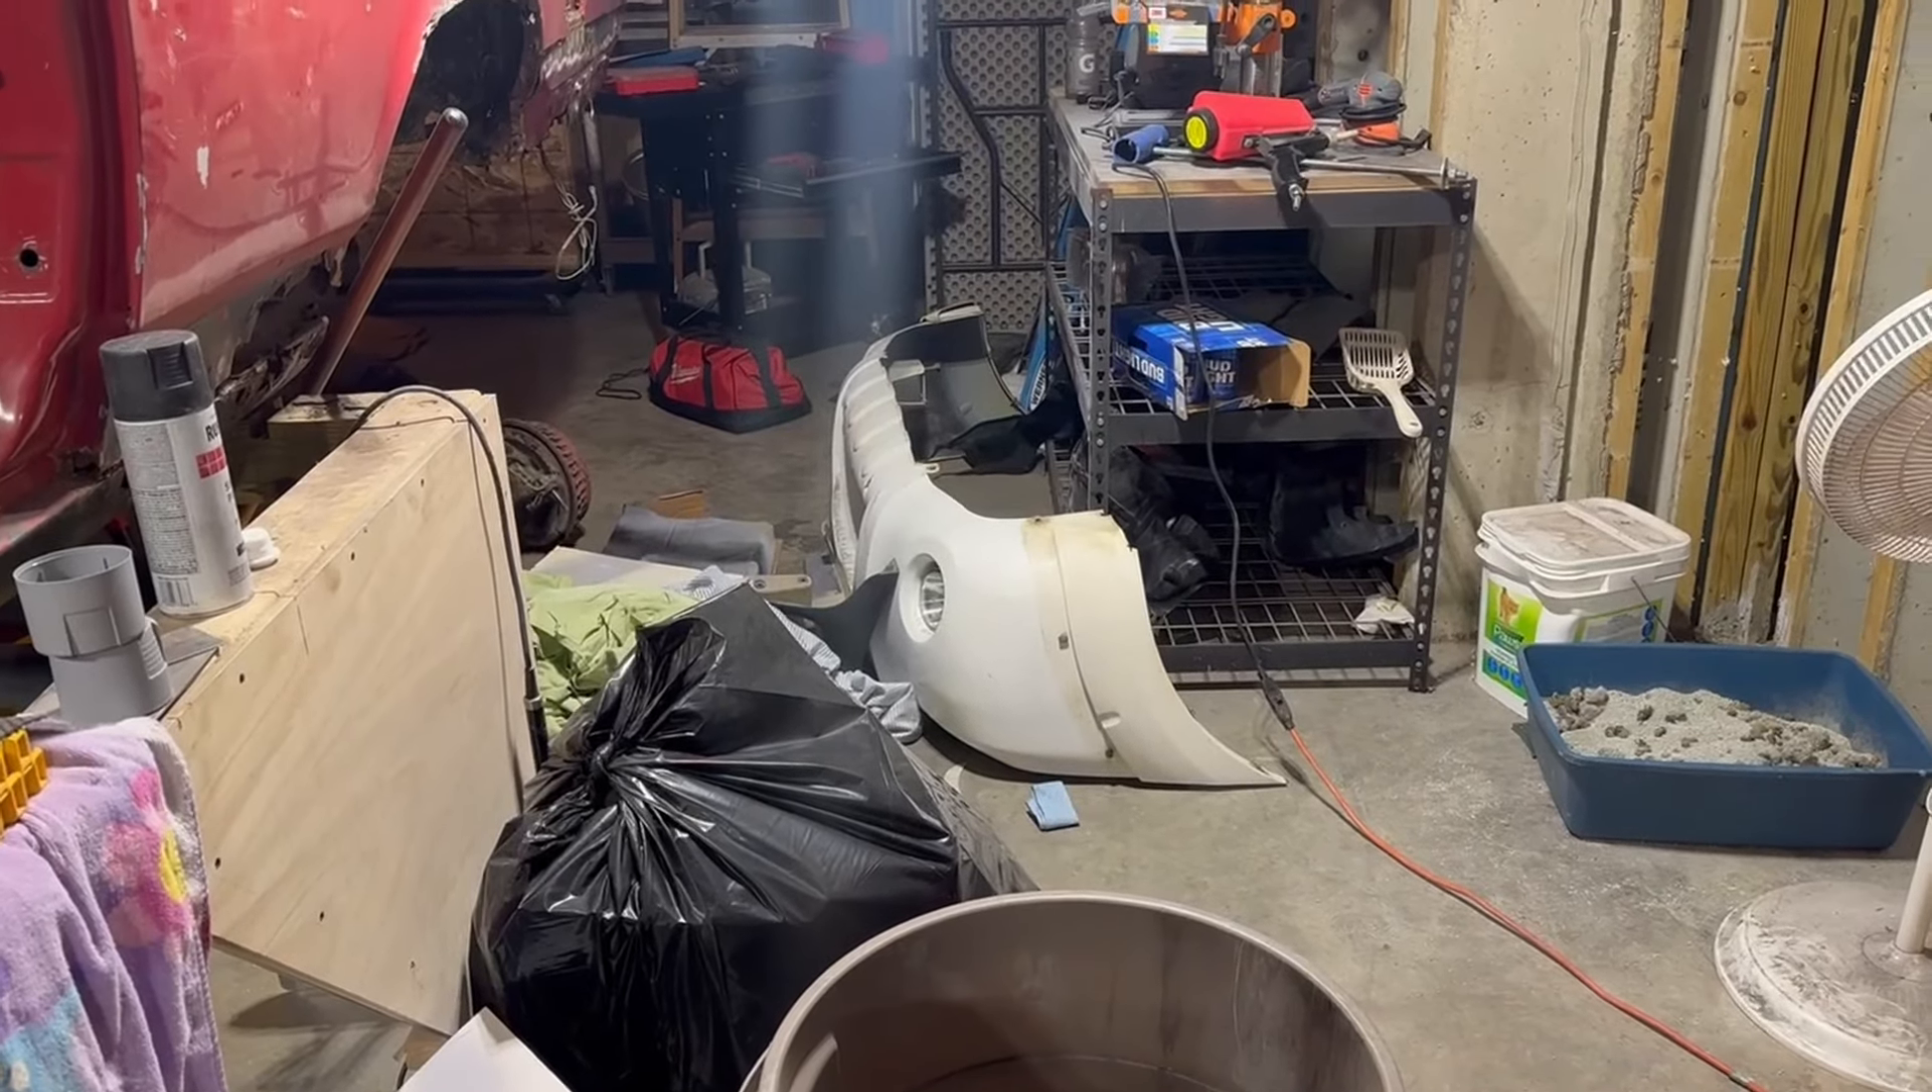There's the front bumper and that's not in the right spot.